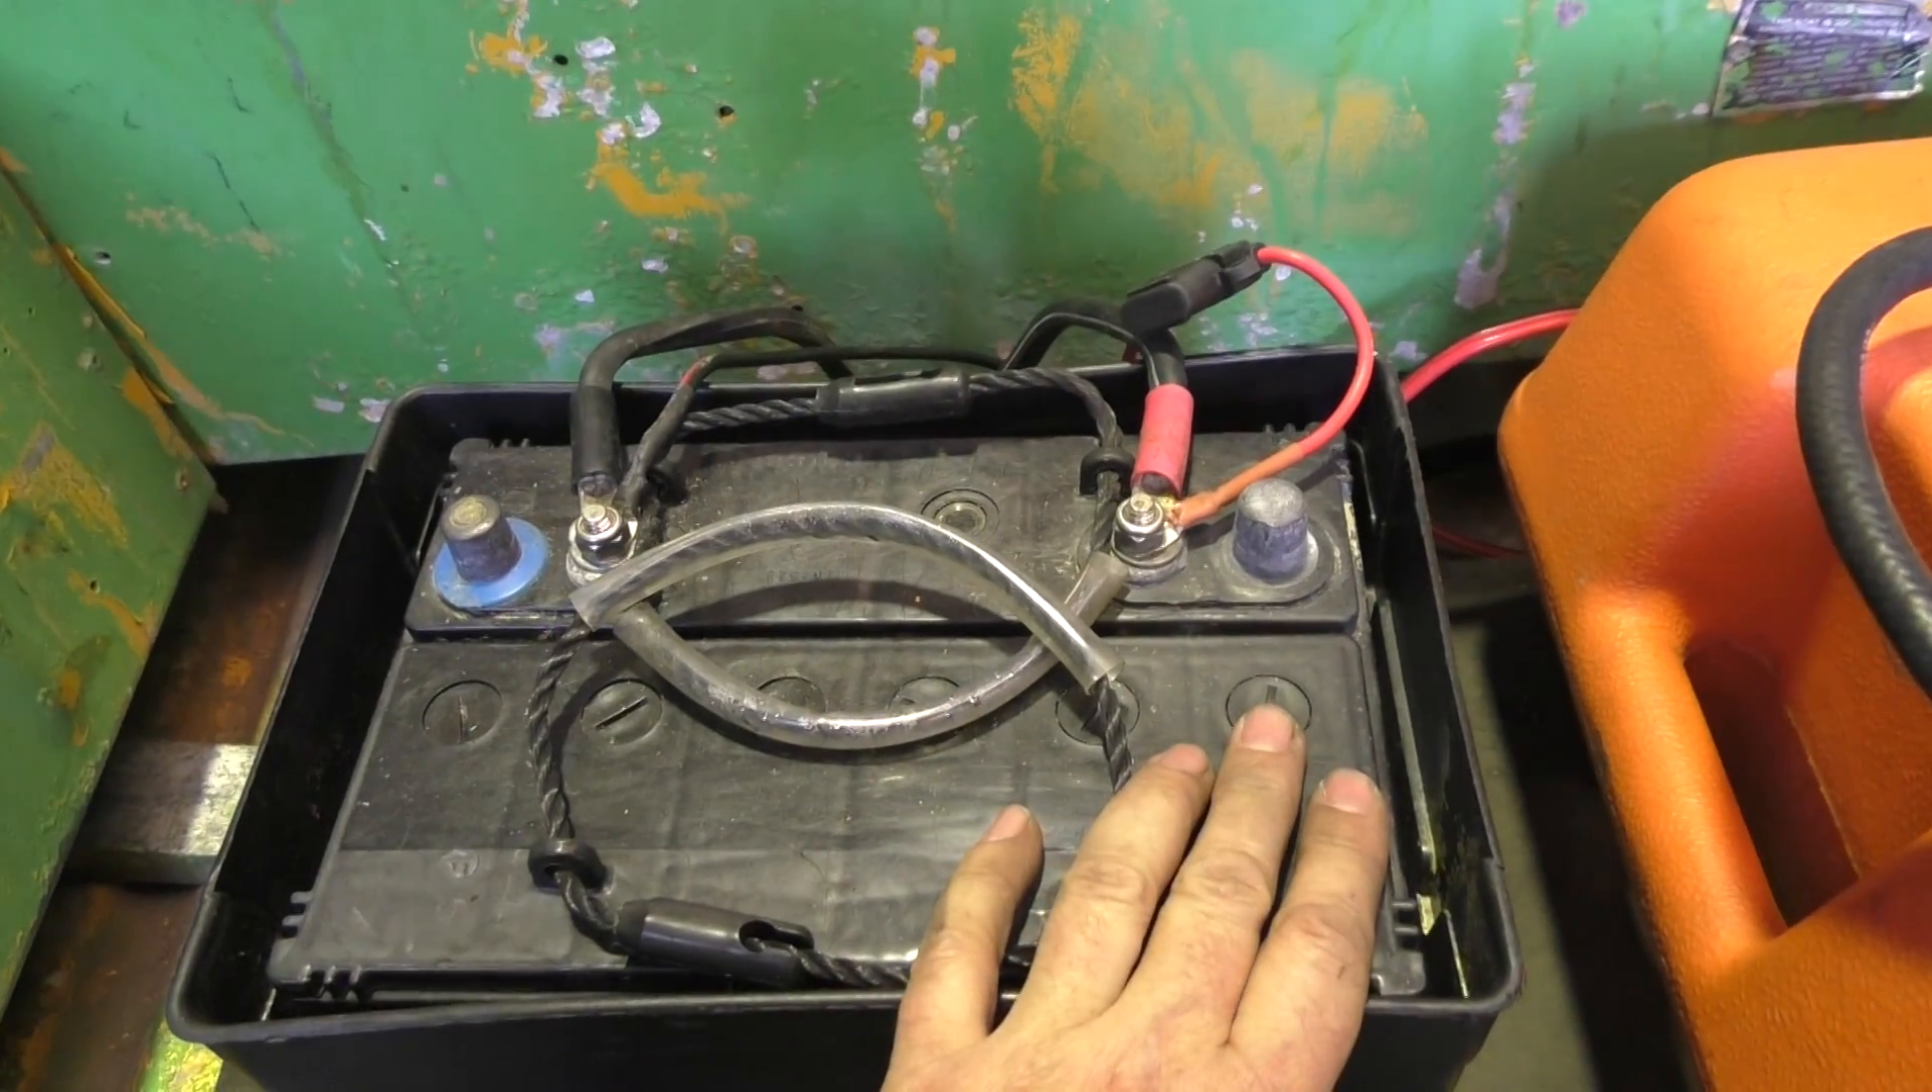Battery's in the box now with the two sets of wires attached.